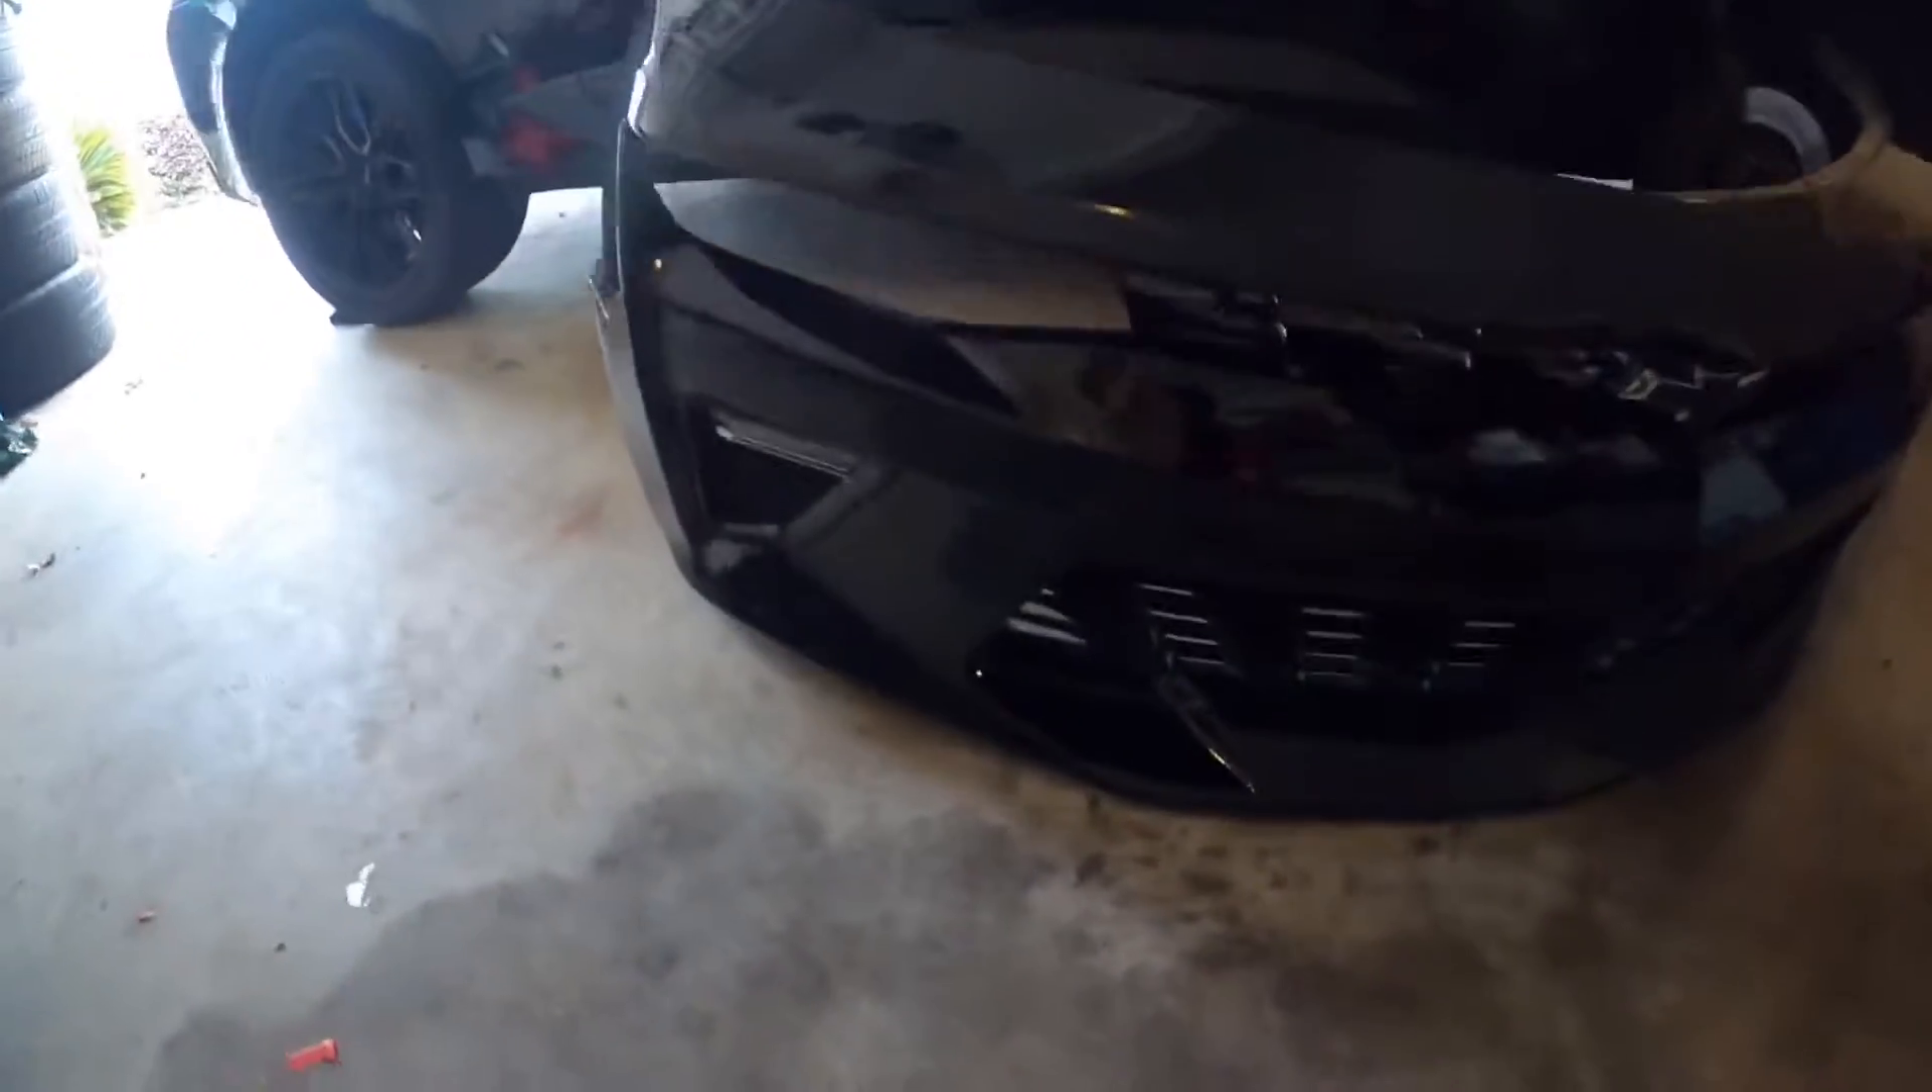Here's a front bumper finally off of the vehicle.